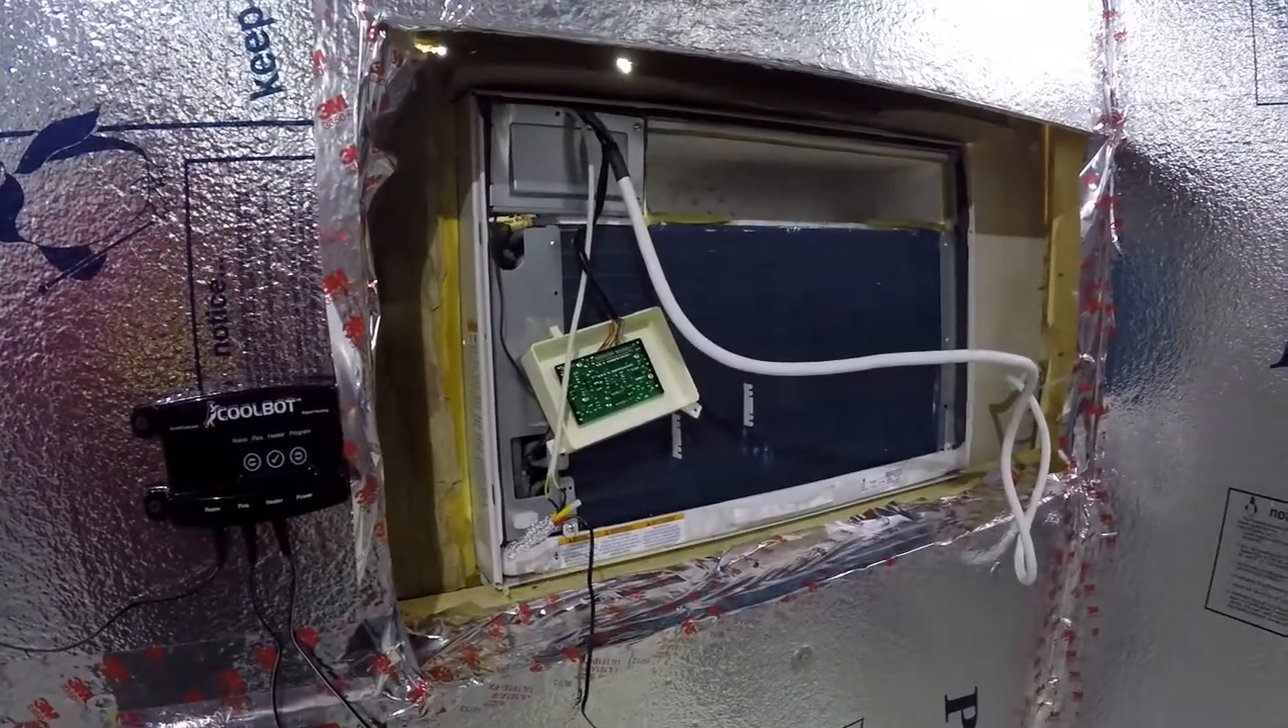You can see over here that I got the front of my AC unit taken off because I've had to do a repair to it.